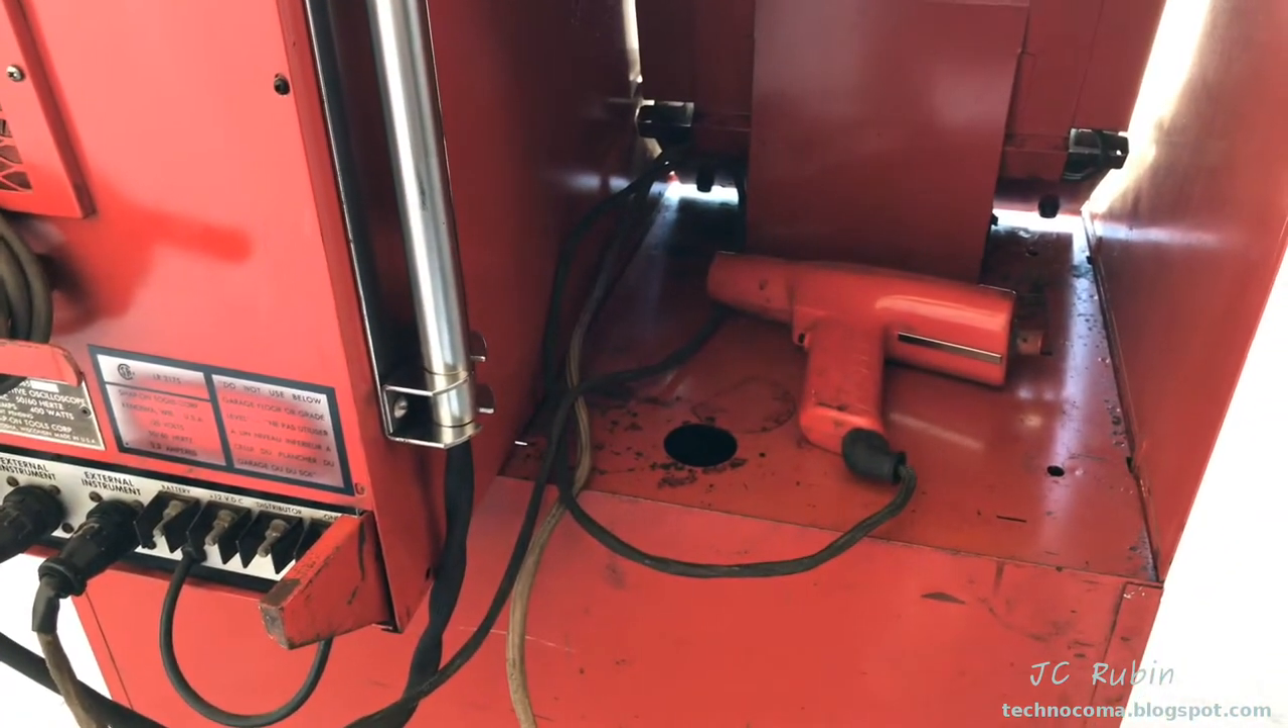I've also connected the timing gun in now that it's been cleaned up. And installed it on location in the back of the cart here where it sits.